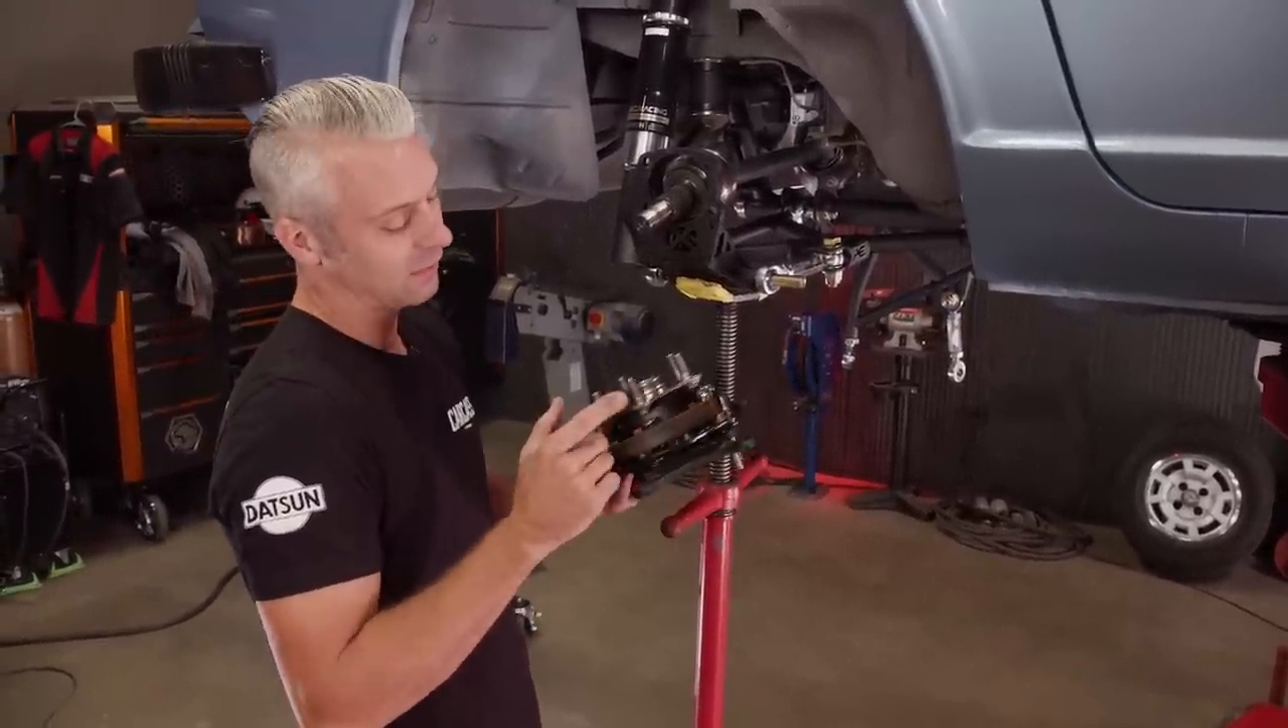And the last thing to go on is the hub that we got from Nissan from the 370. We also have the backing plate with the e-brake shoes, and then this caliper bracket from Apex.